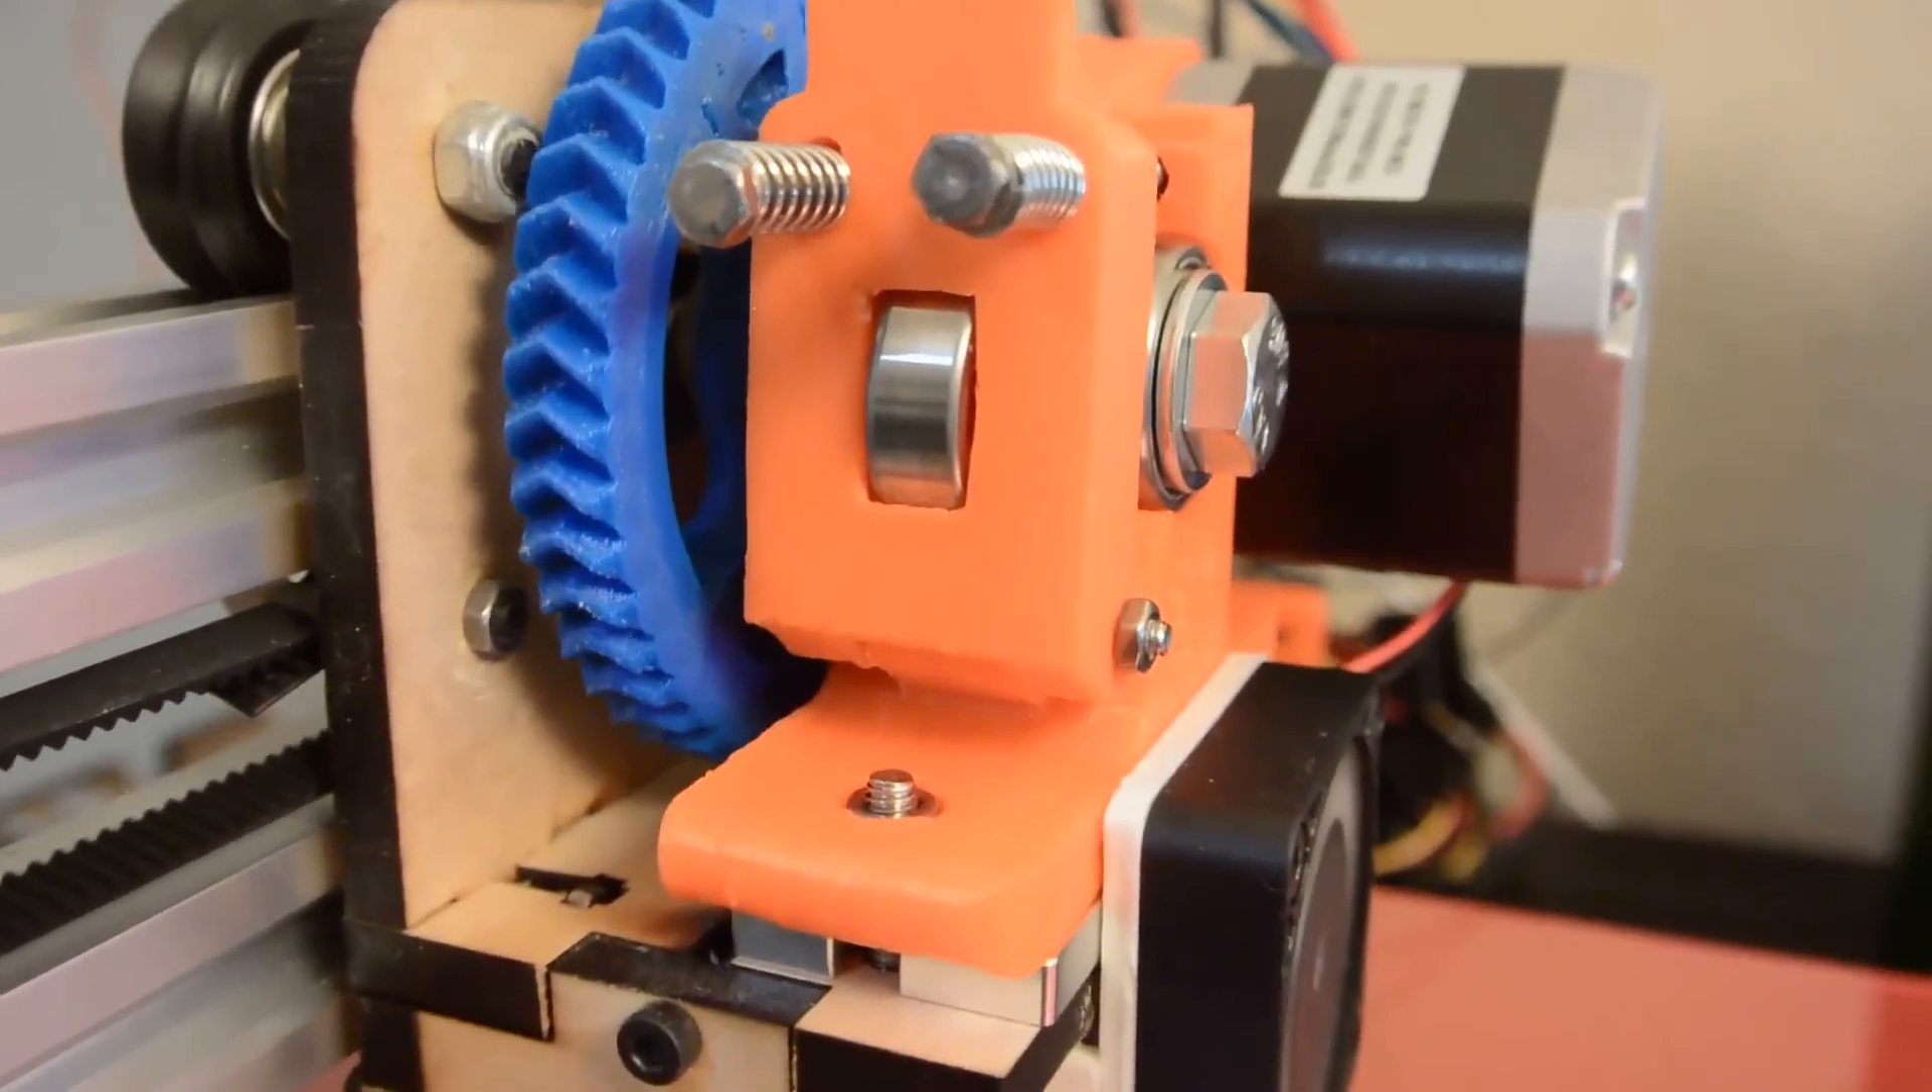You can see that I now have this blue gear, blue large gear instead of the orange gear we were using earlier.